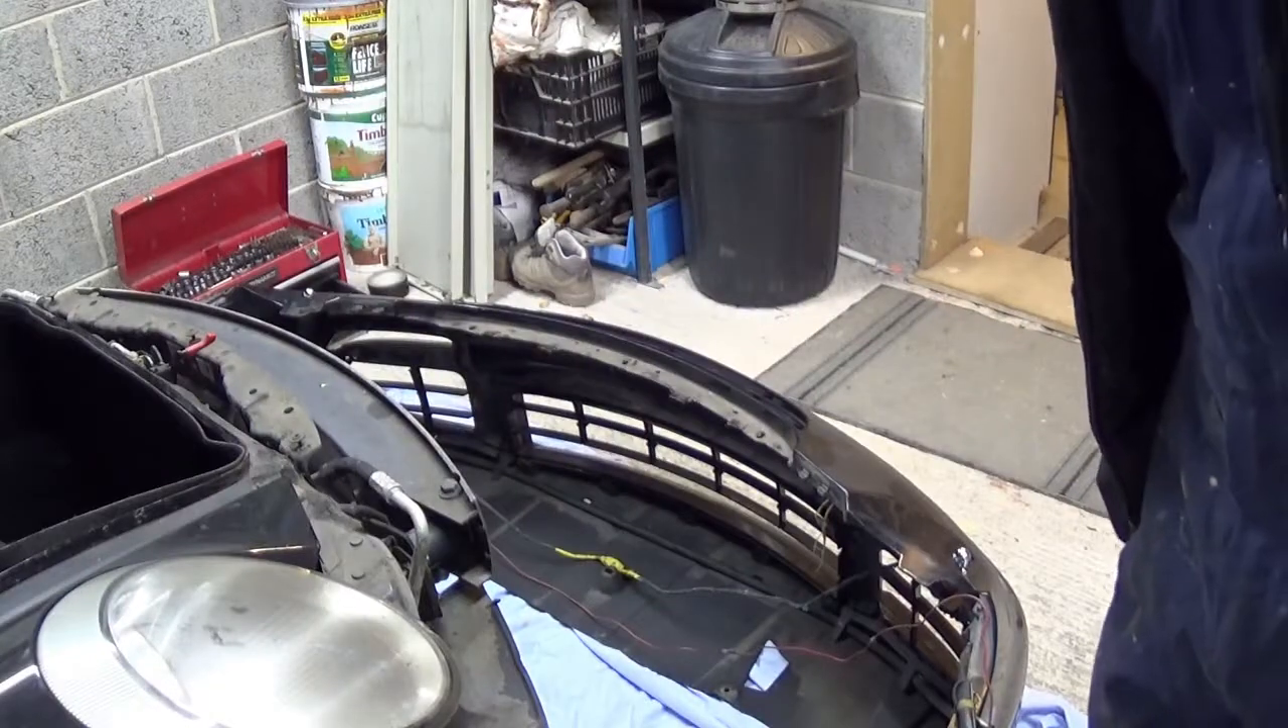Okay so I've got this bumper off now.